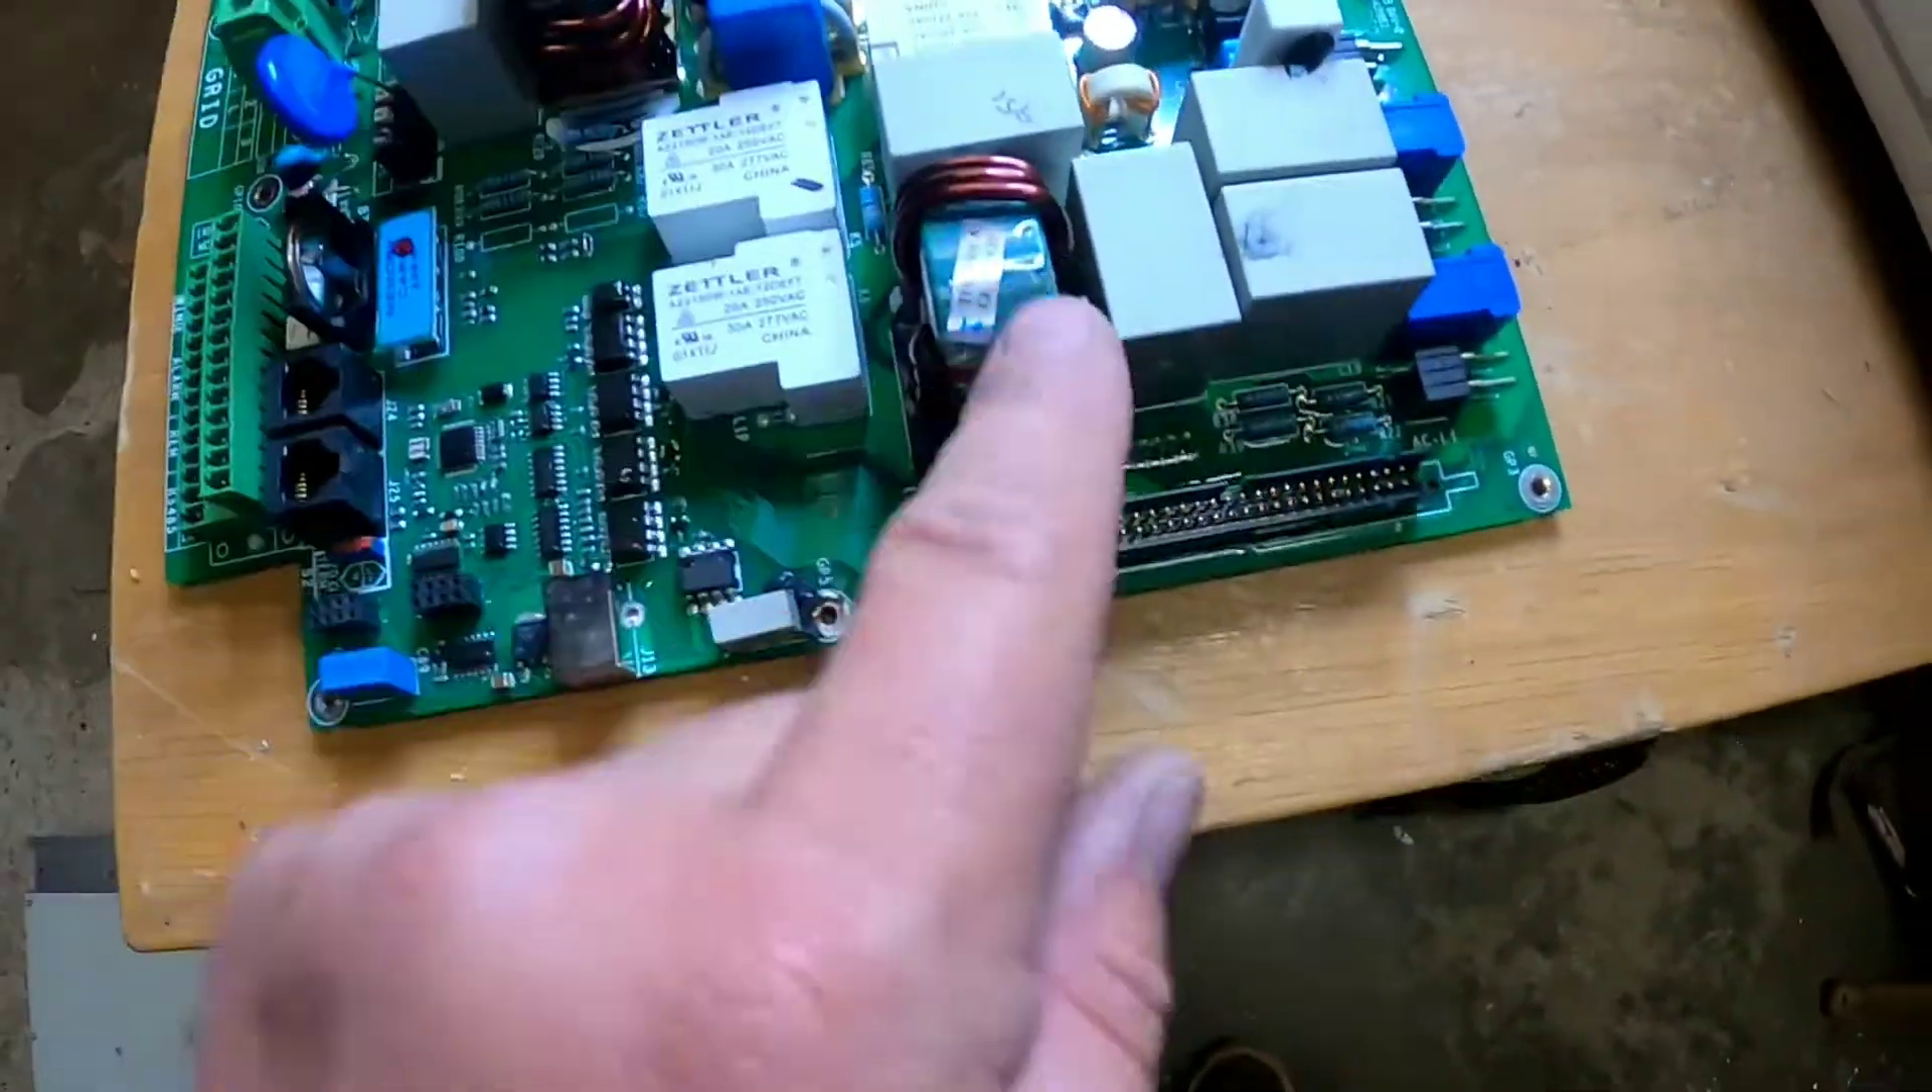All right that board is off.